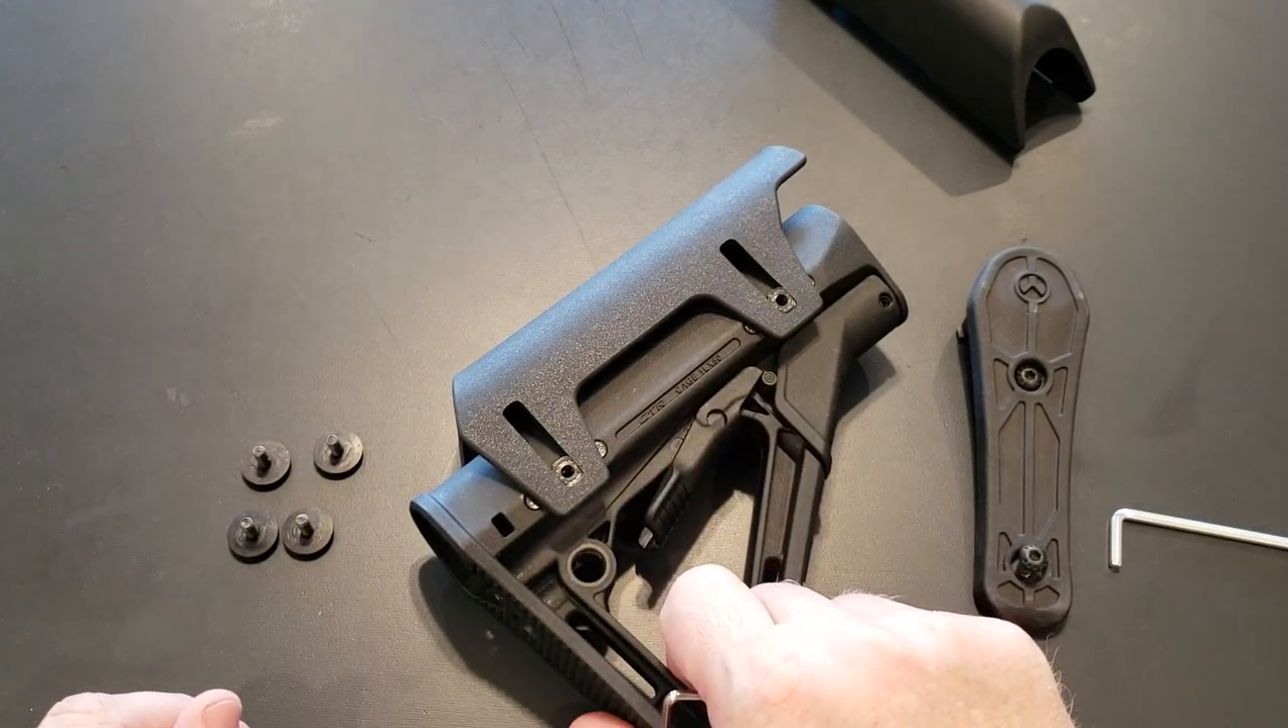All right all four of the screws and washers are removed as you can see.